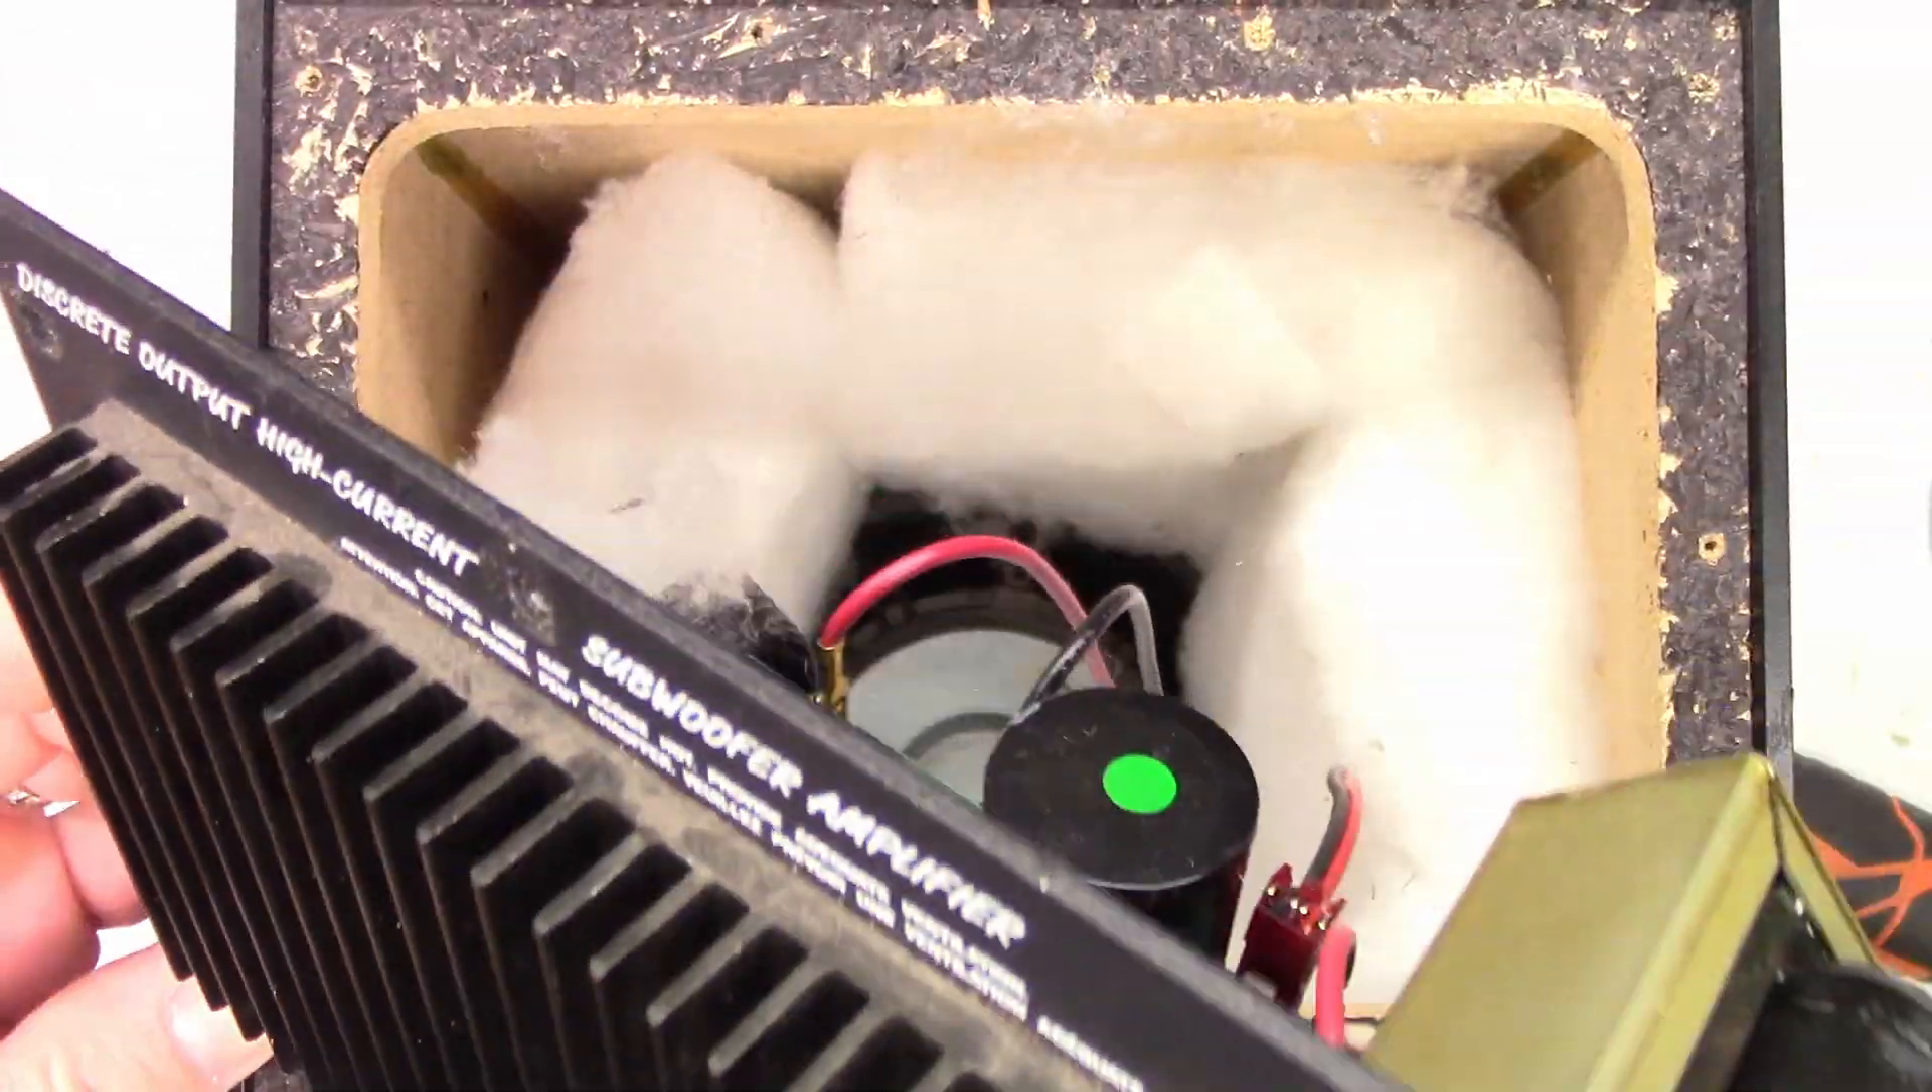All the screws are out, and the amplifier lifts off, very nice and very easily.